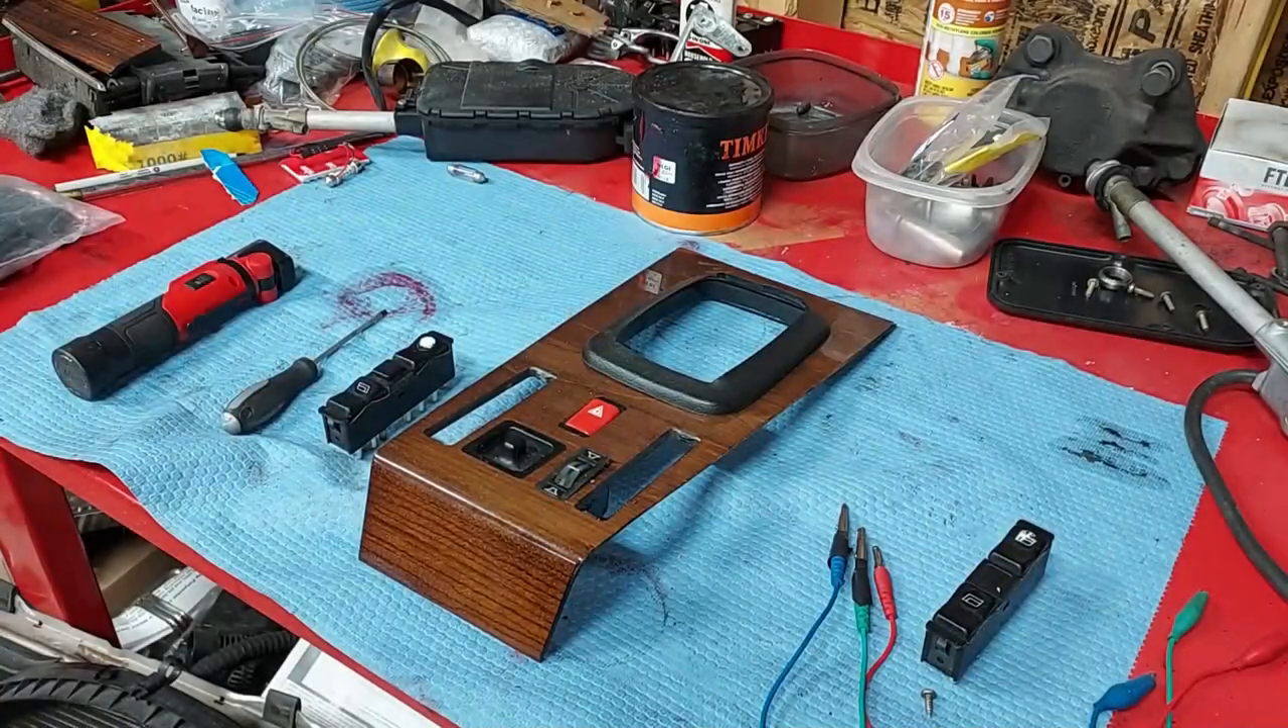We've got the center console out of the car.